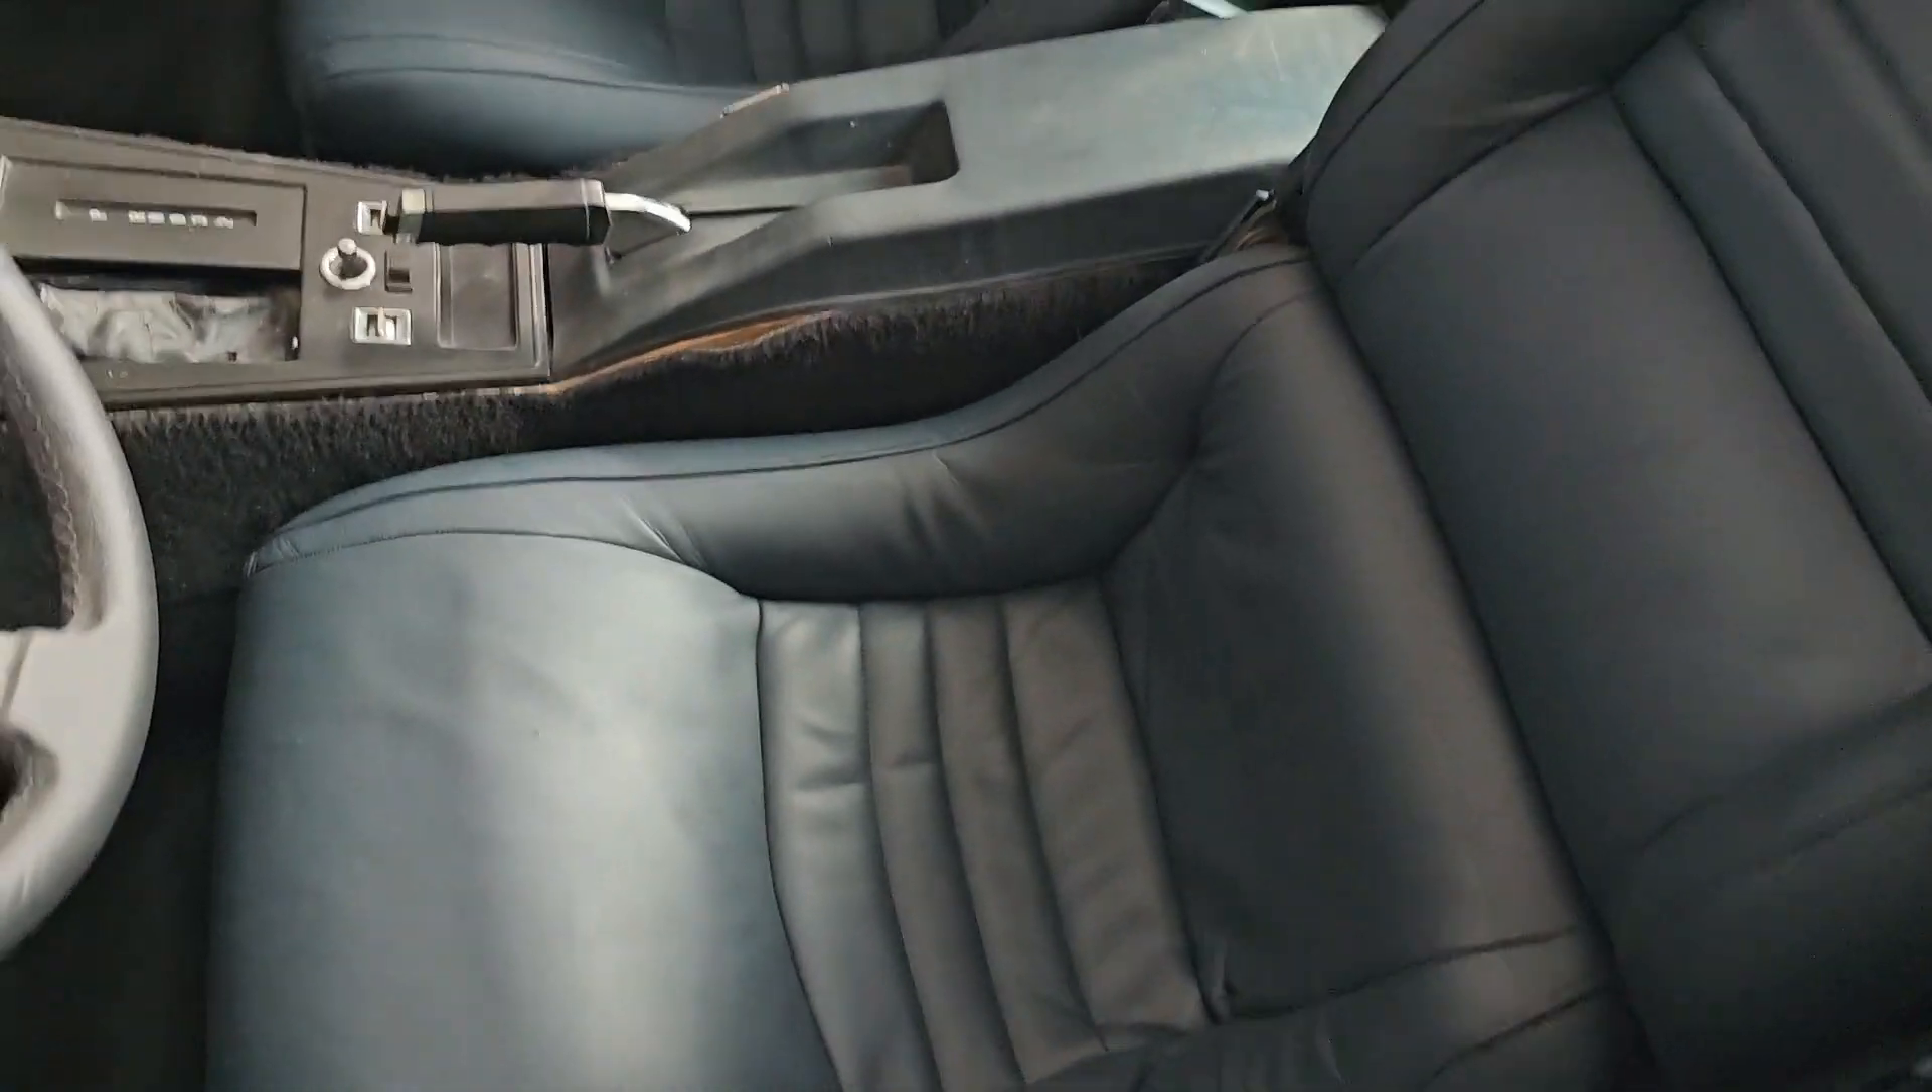Die Sitze, die wir ja komplett neu gemacht haben, sind auch wieder montiert.